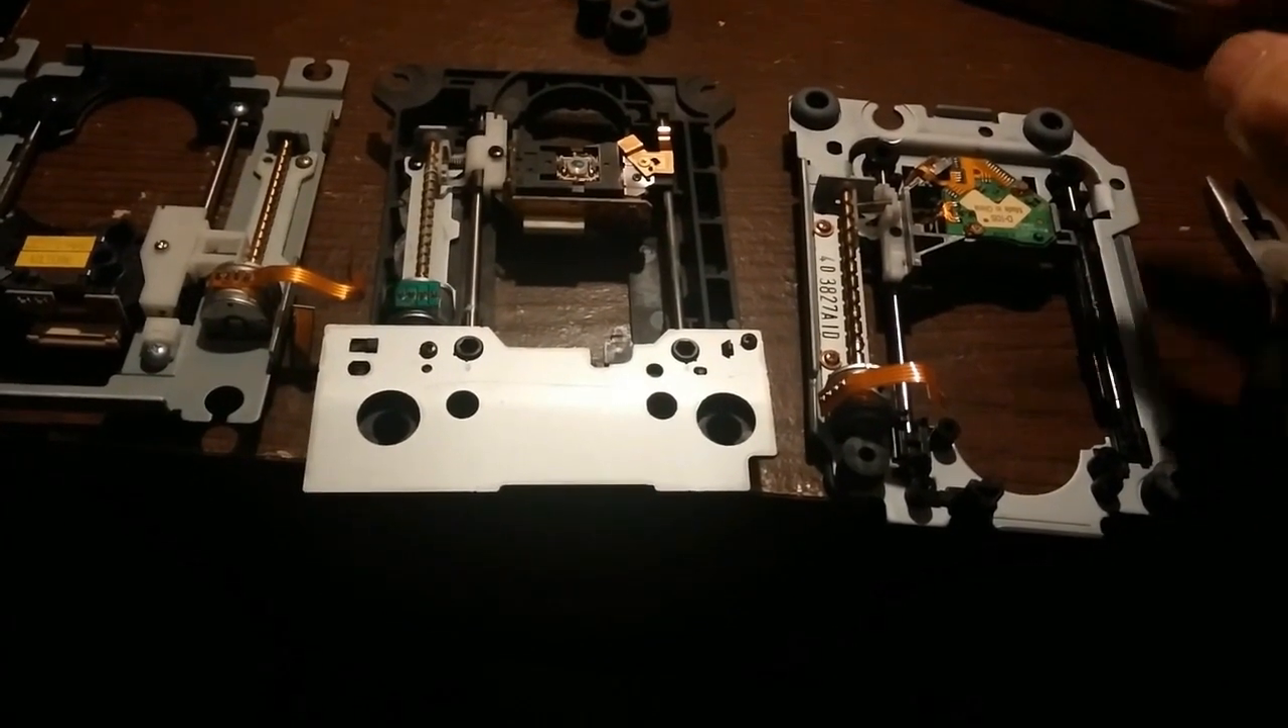So I got all three CD drives here ripped apart.